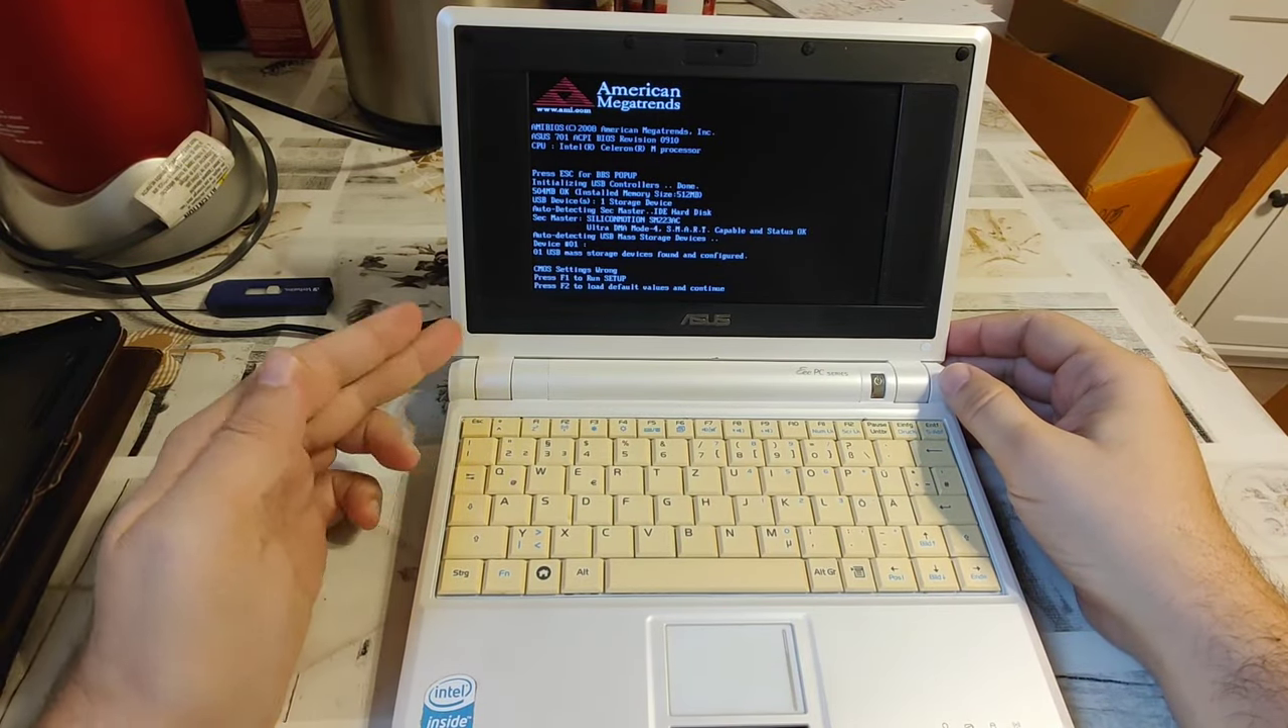The keyboard is now reattached to the unit and it is time to try it out.